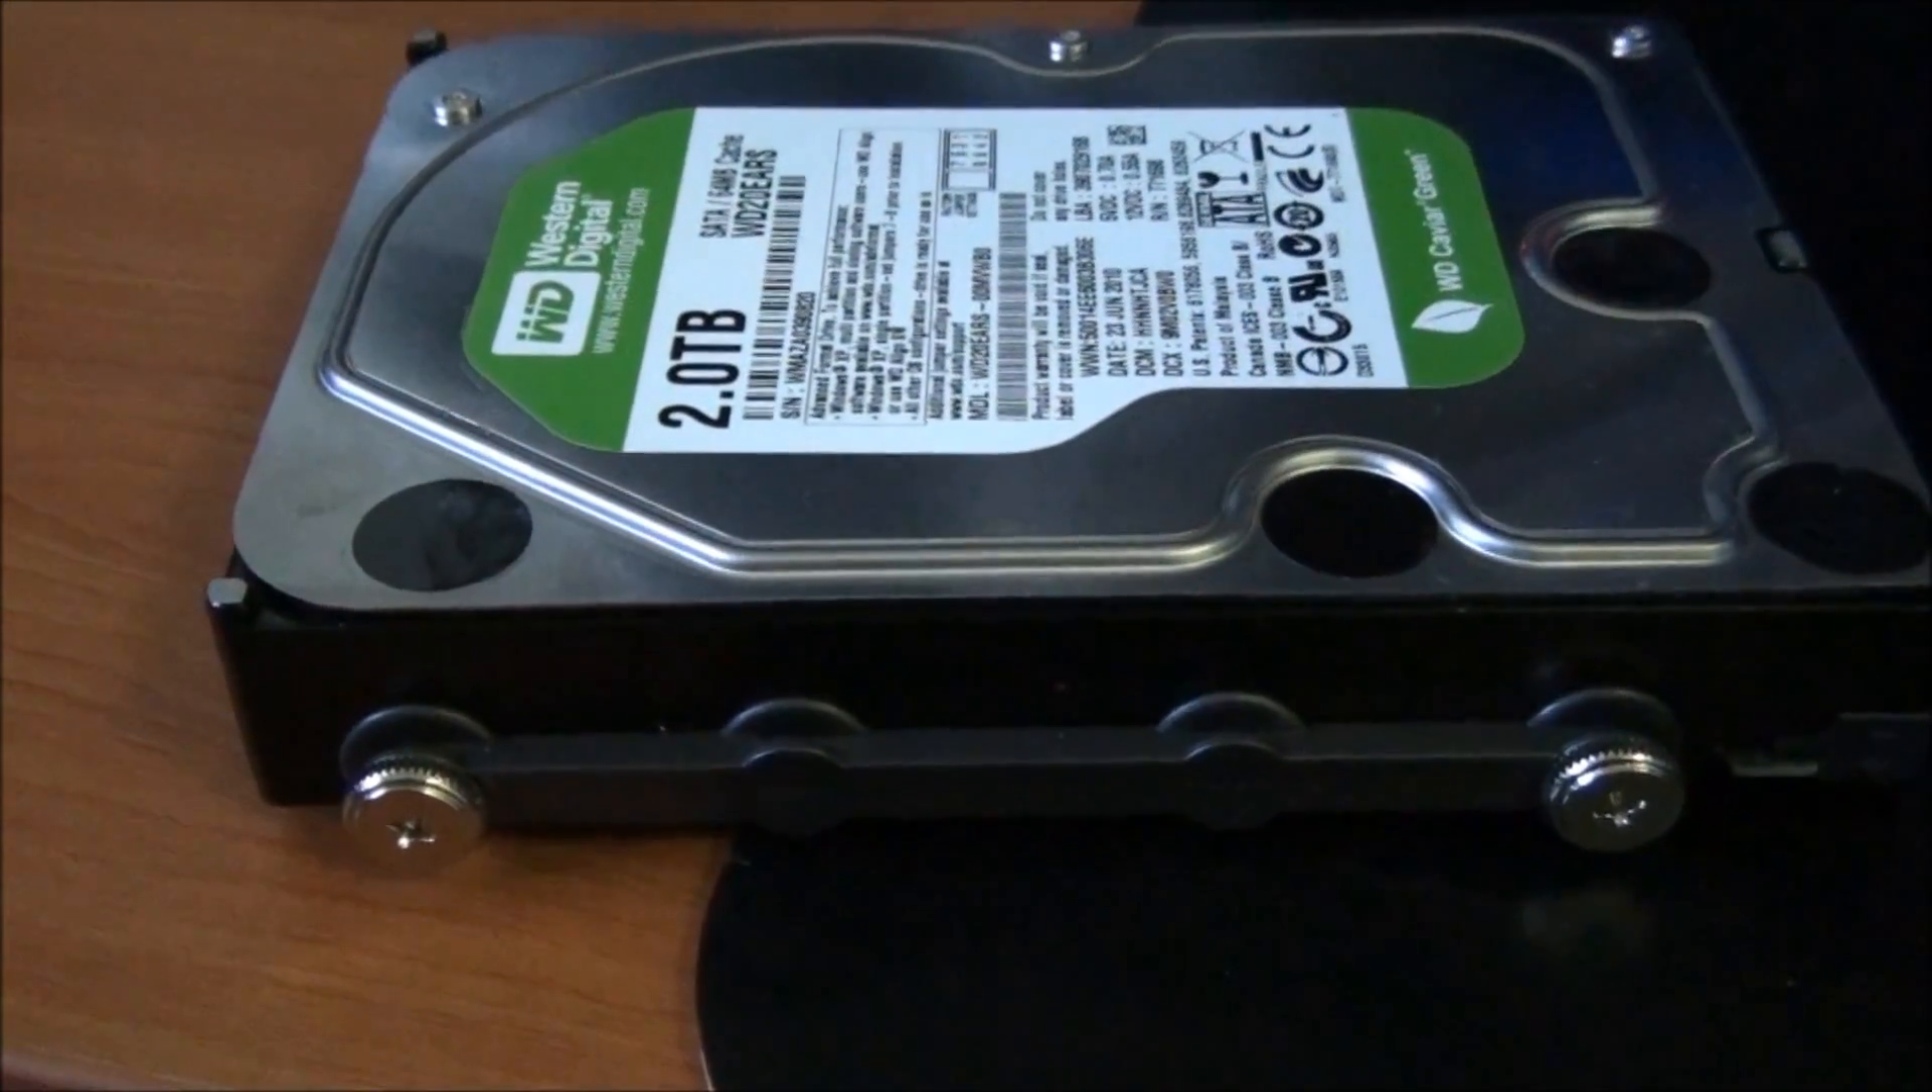So I've actually left one of the hard drives out because I wanted to show you how they get installed.